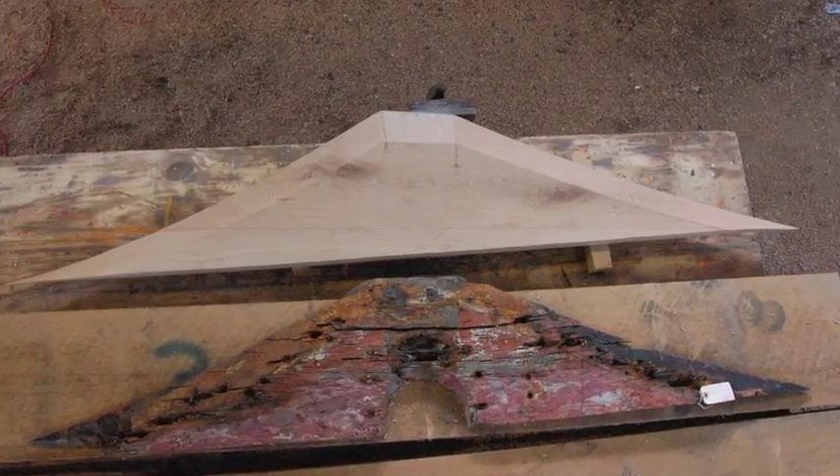The boat crew removed the old transom and began to craft a new one.